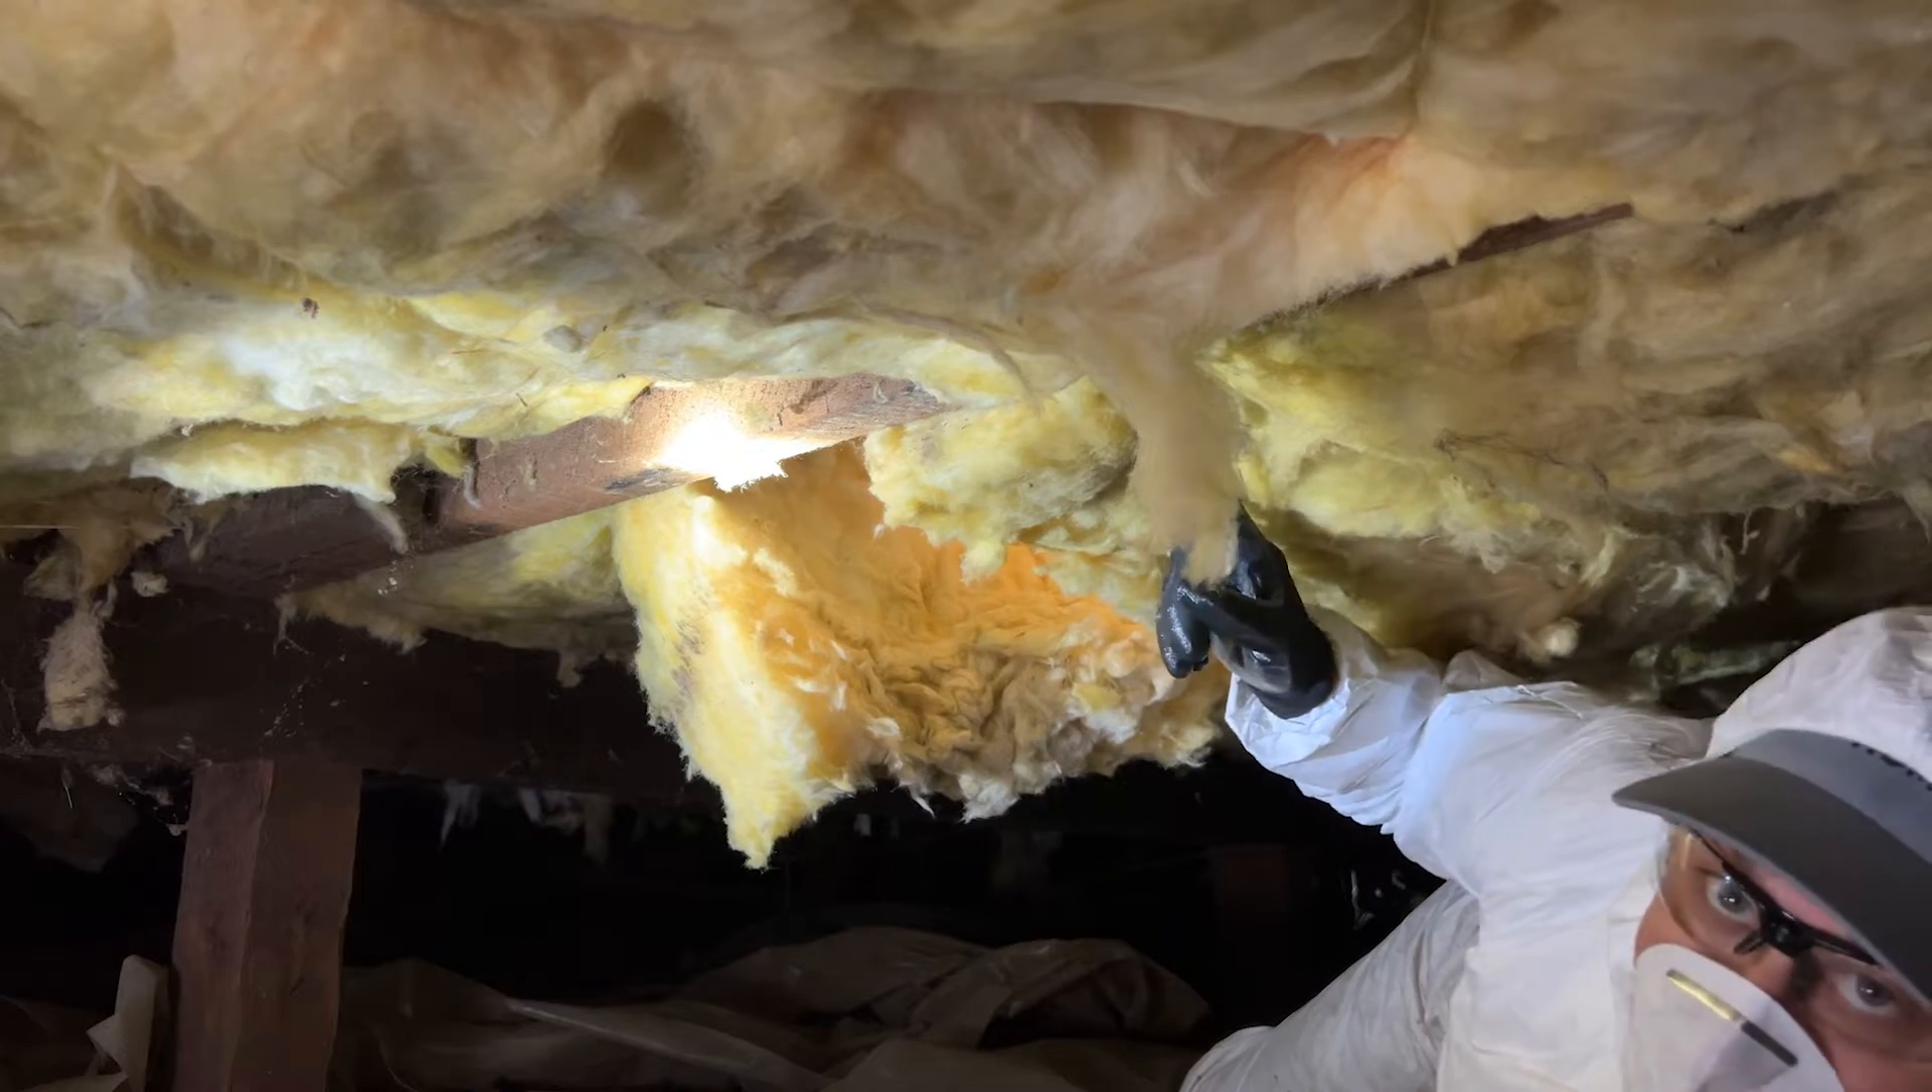So we can already see that some of the insulation has started to fall down and it's not completely in contact with the floor above it.